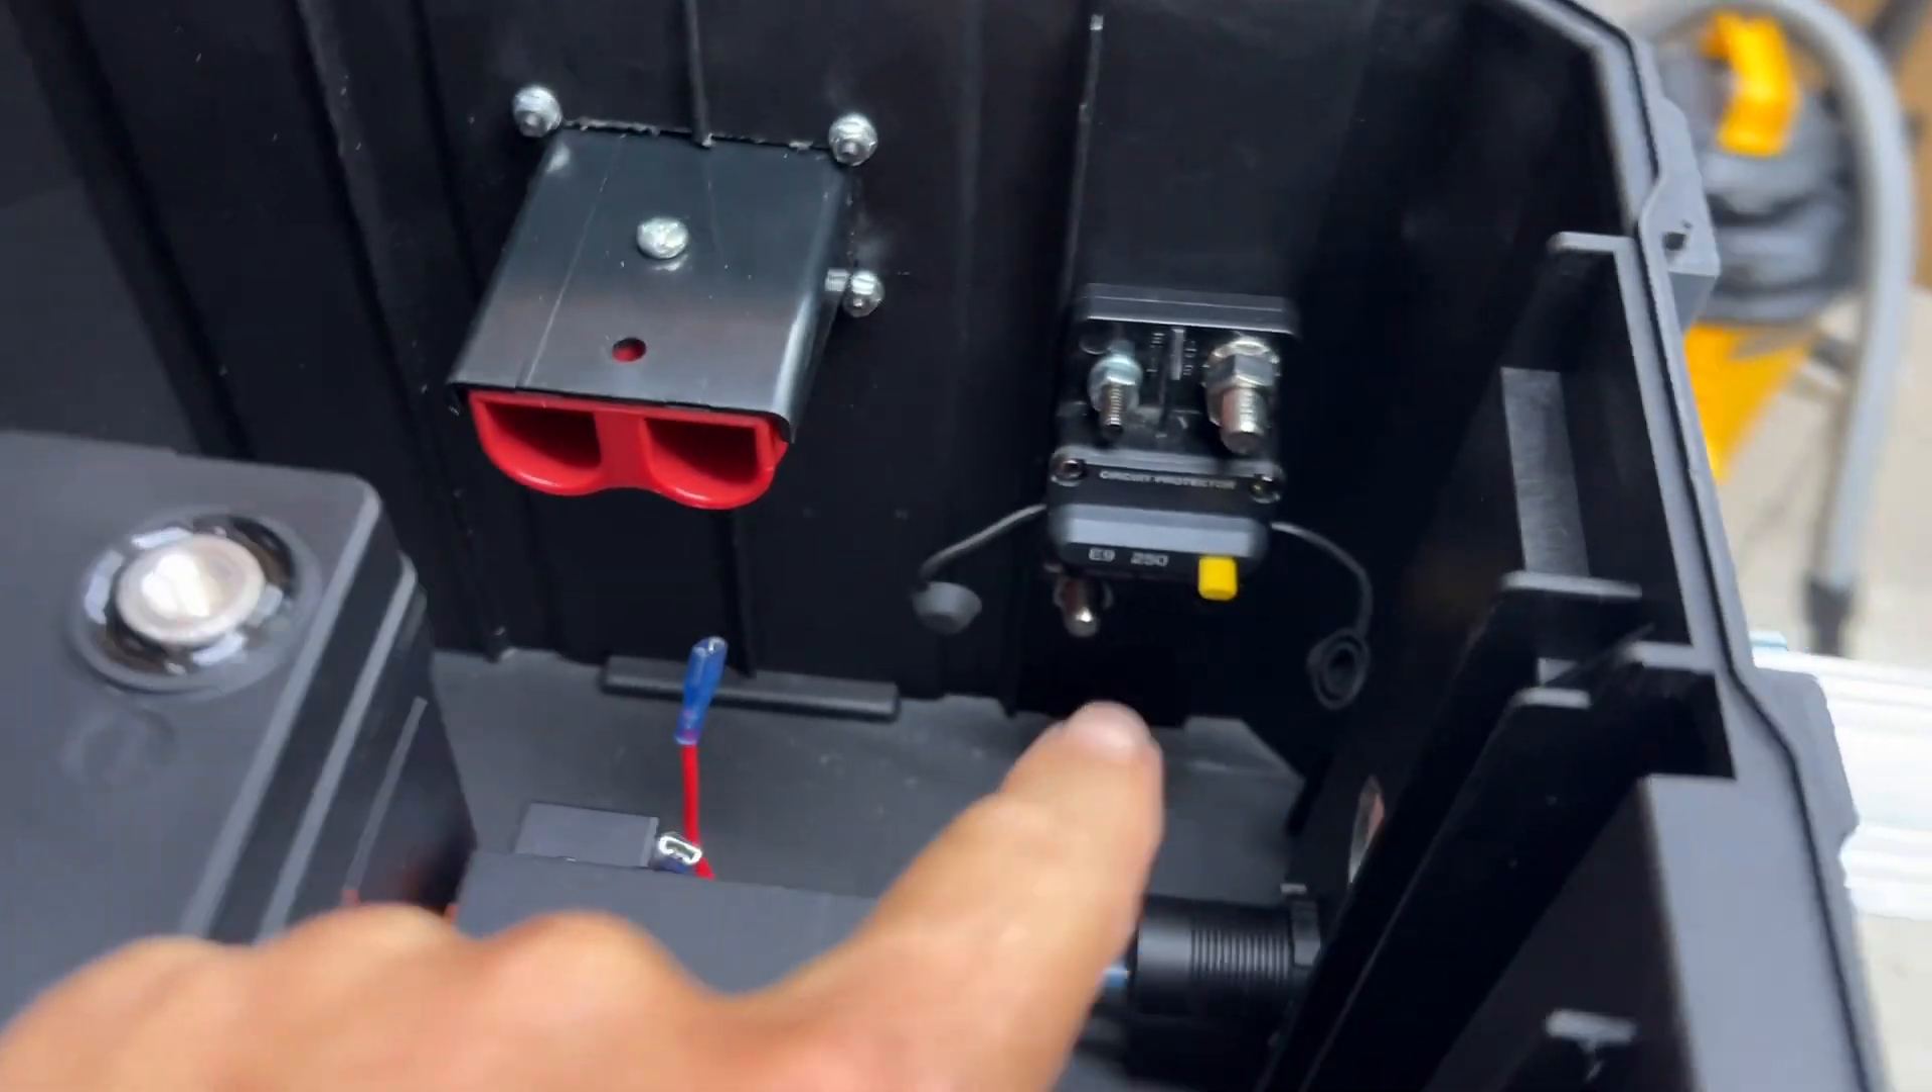We've mounted the circuit breaker, right? 250 amp, that's in line with the positive.